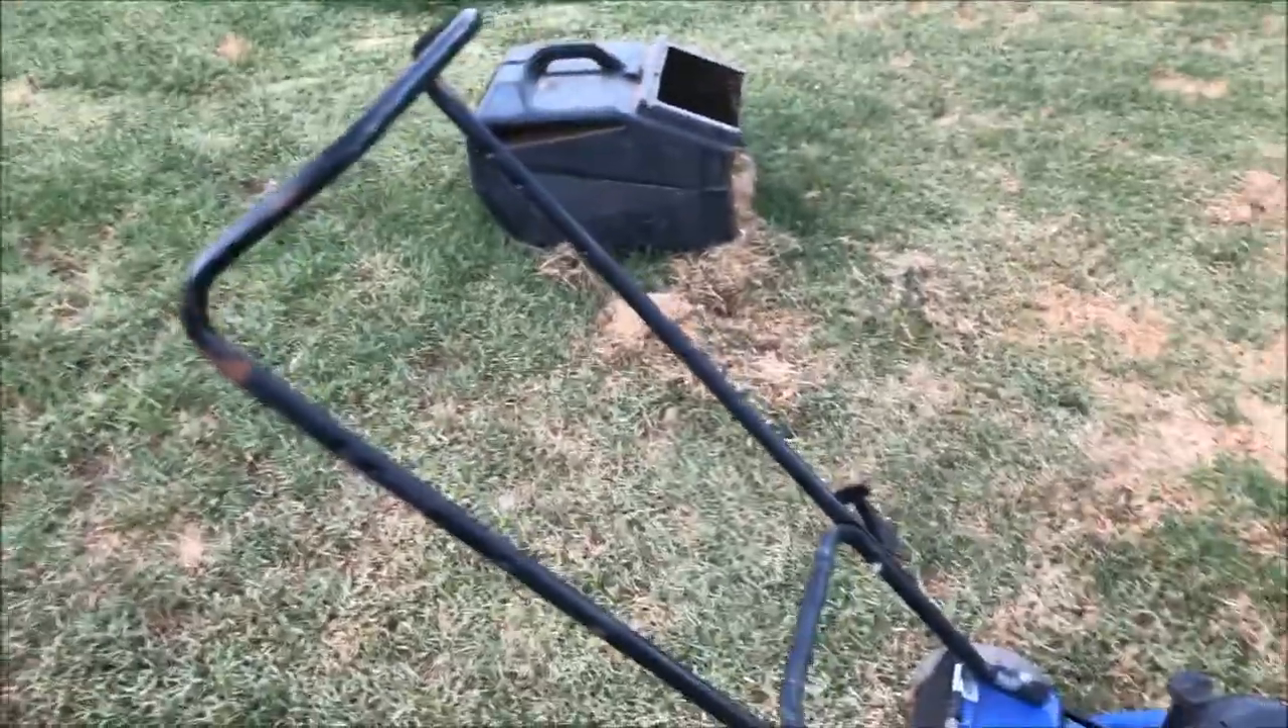So I've put on some handles.